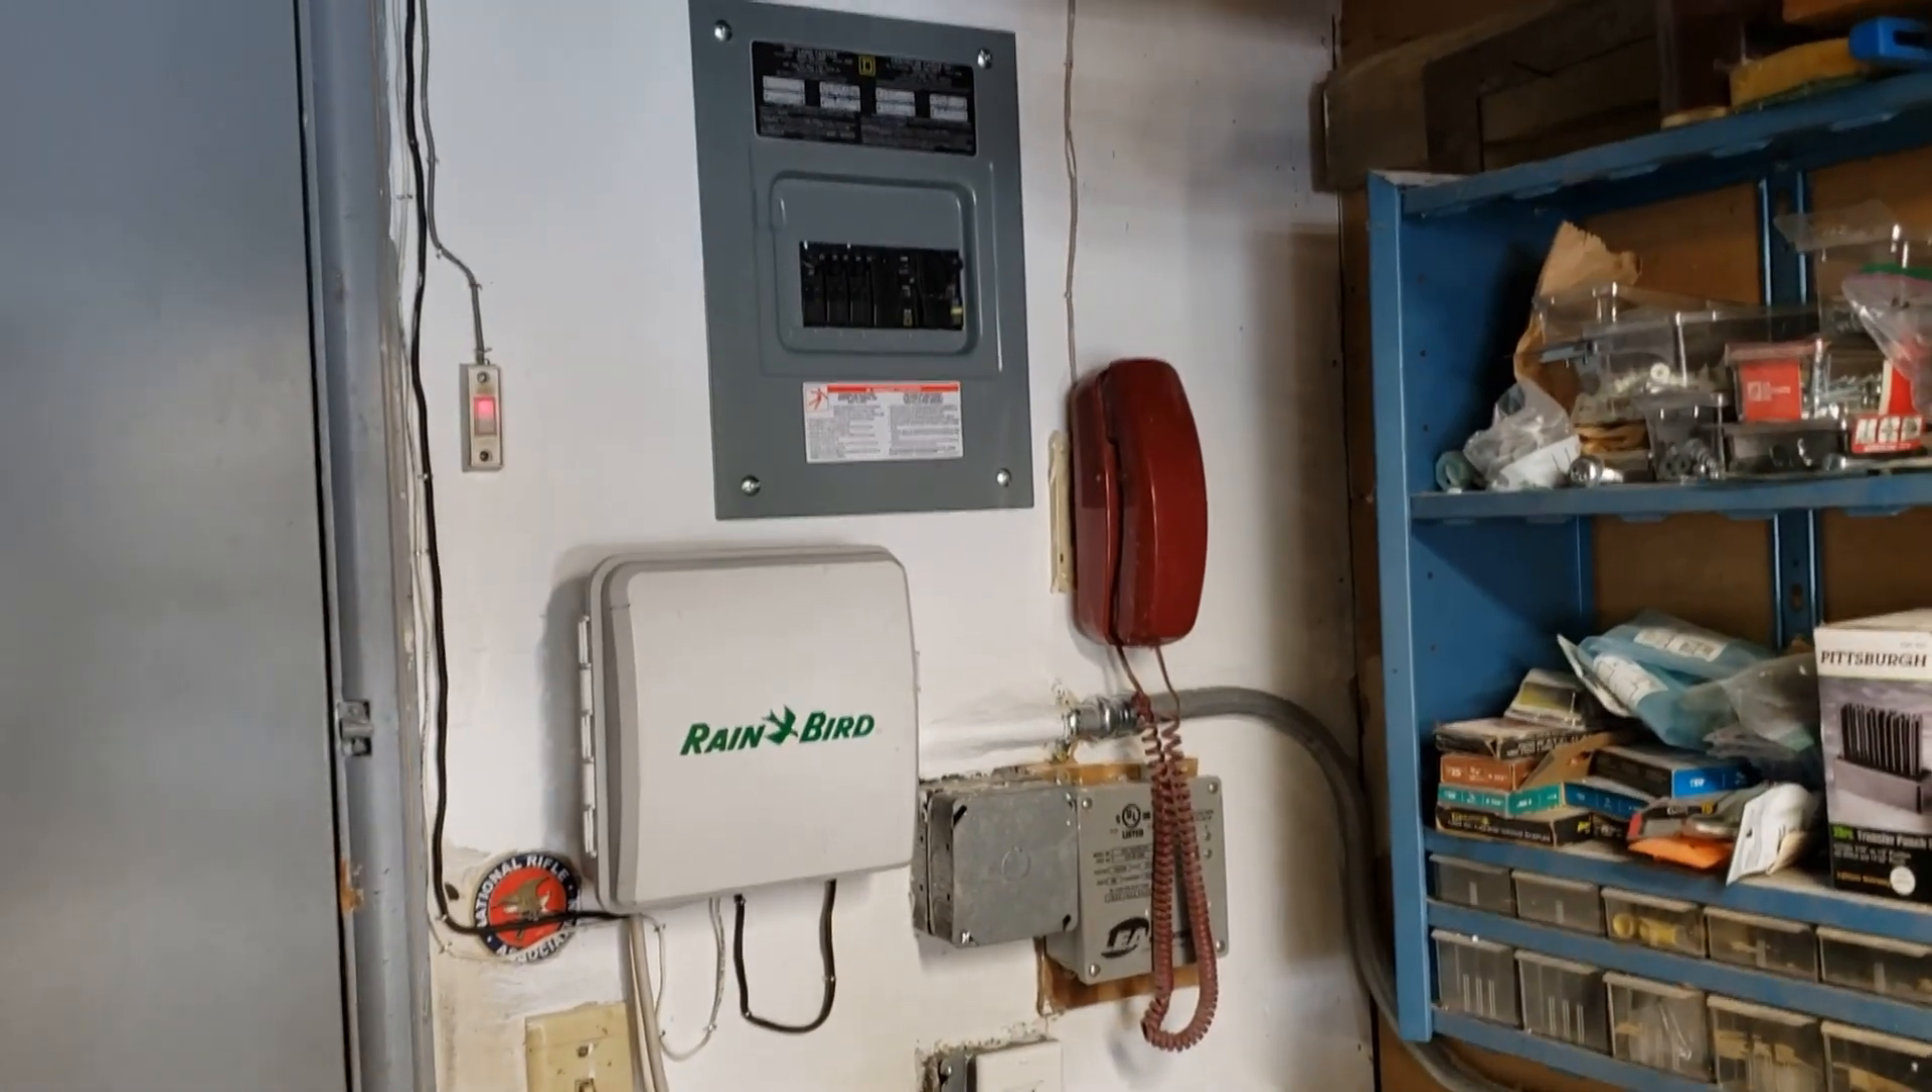Put the sprinkler control box back up. Closed up the panel.